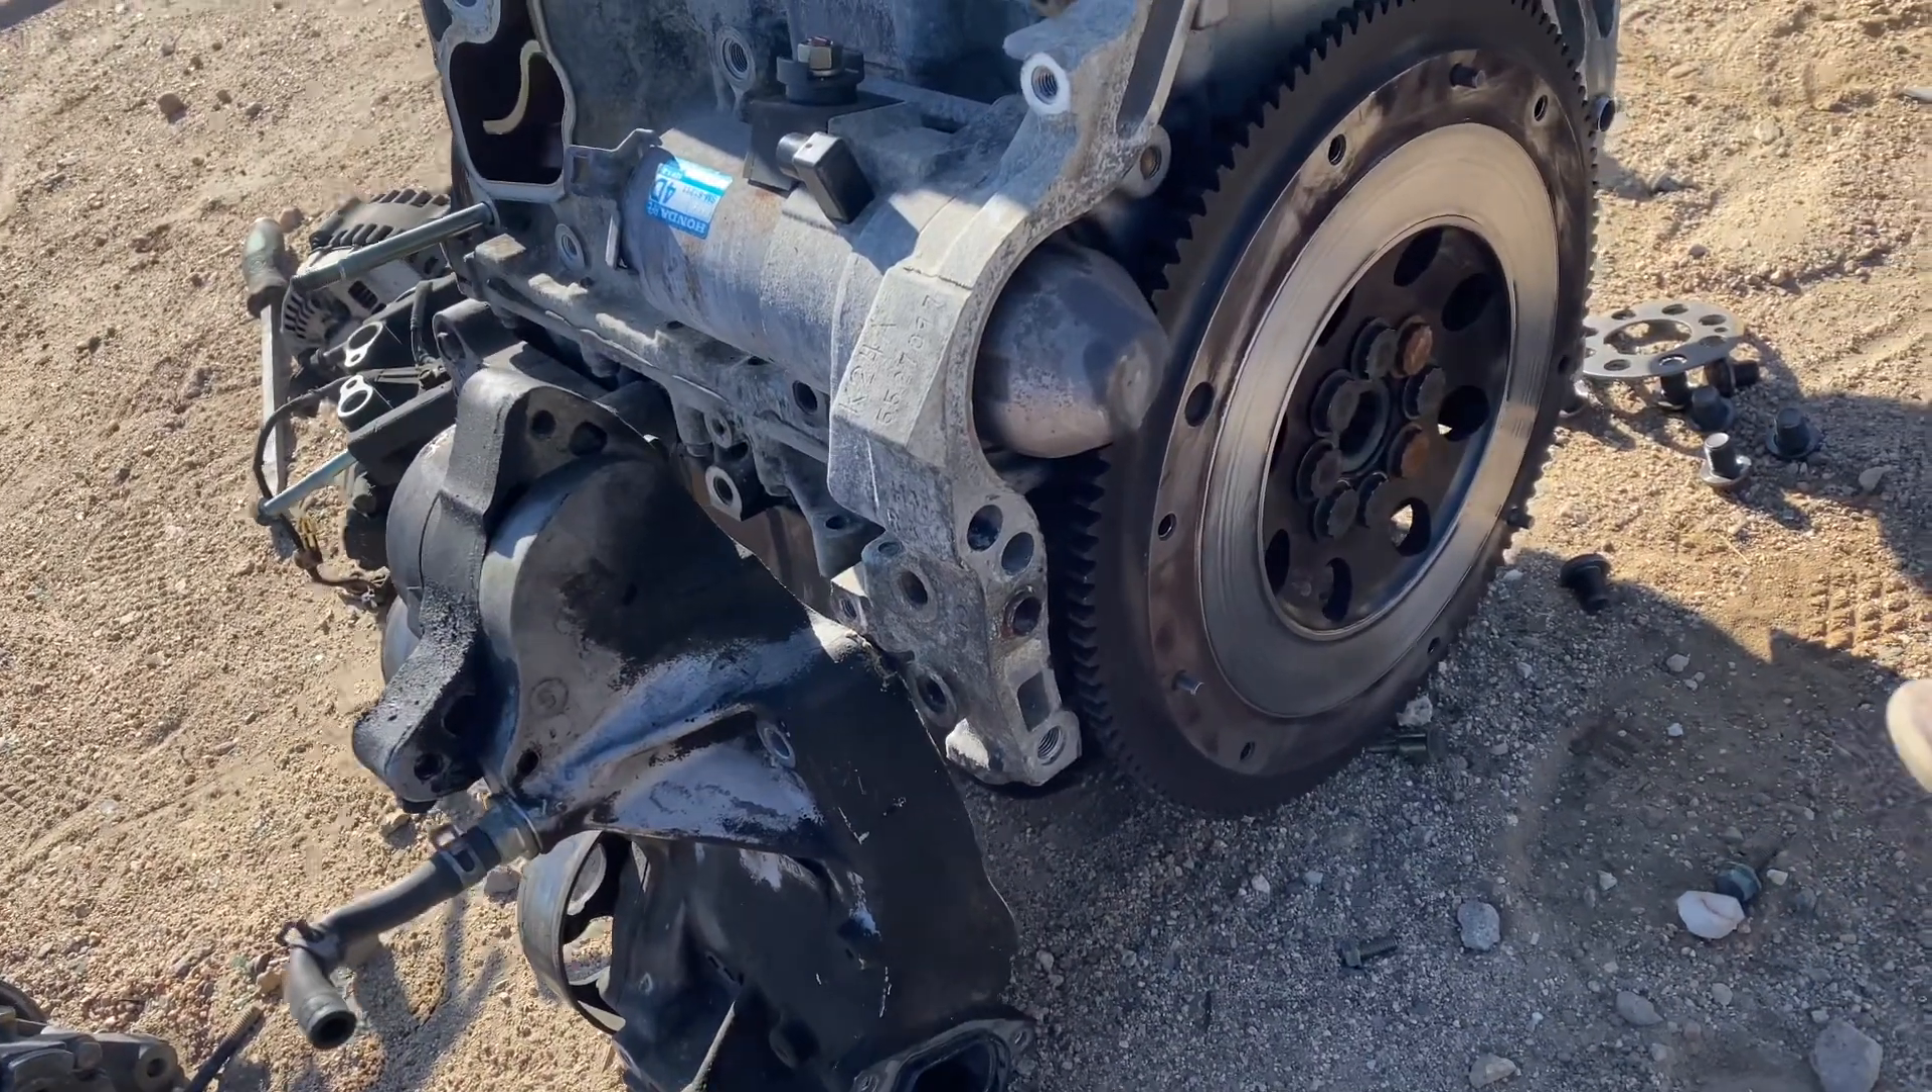I started putting the flywheel on here already about to put the clutch on real quick.